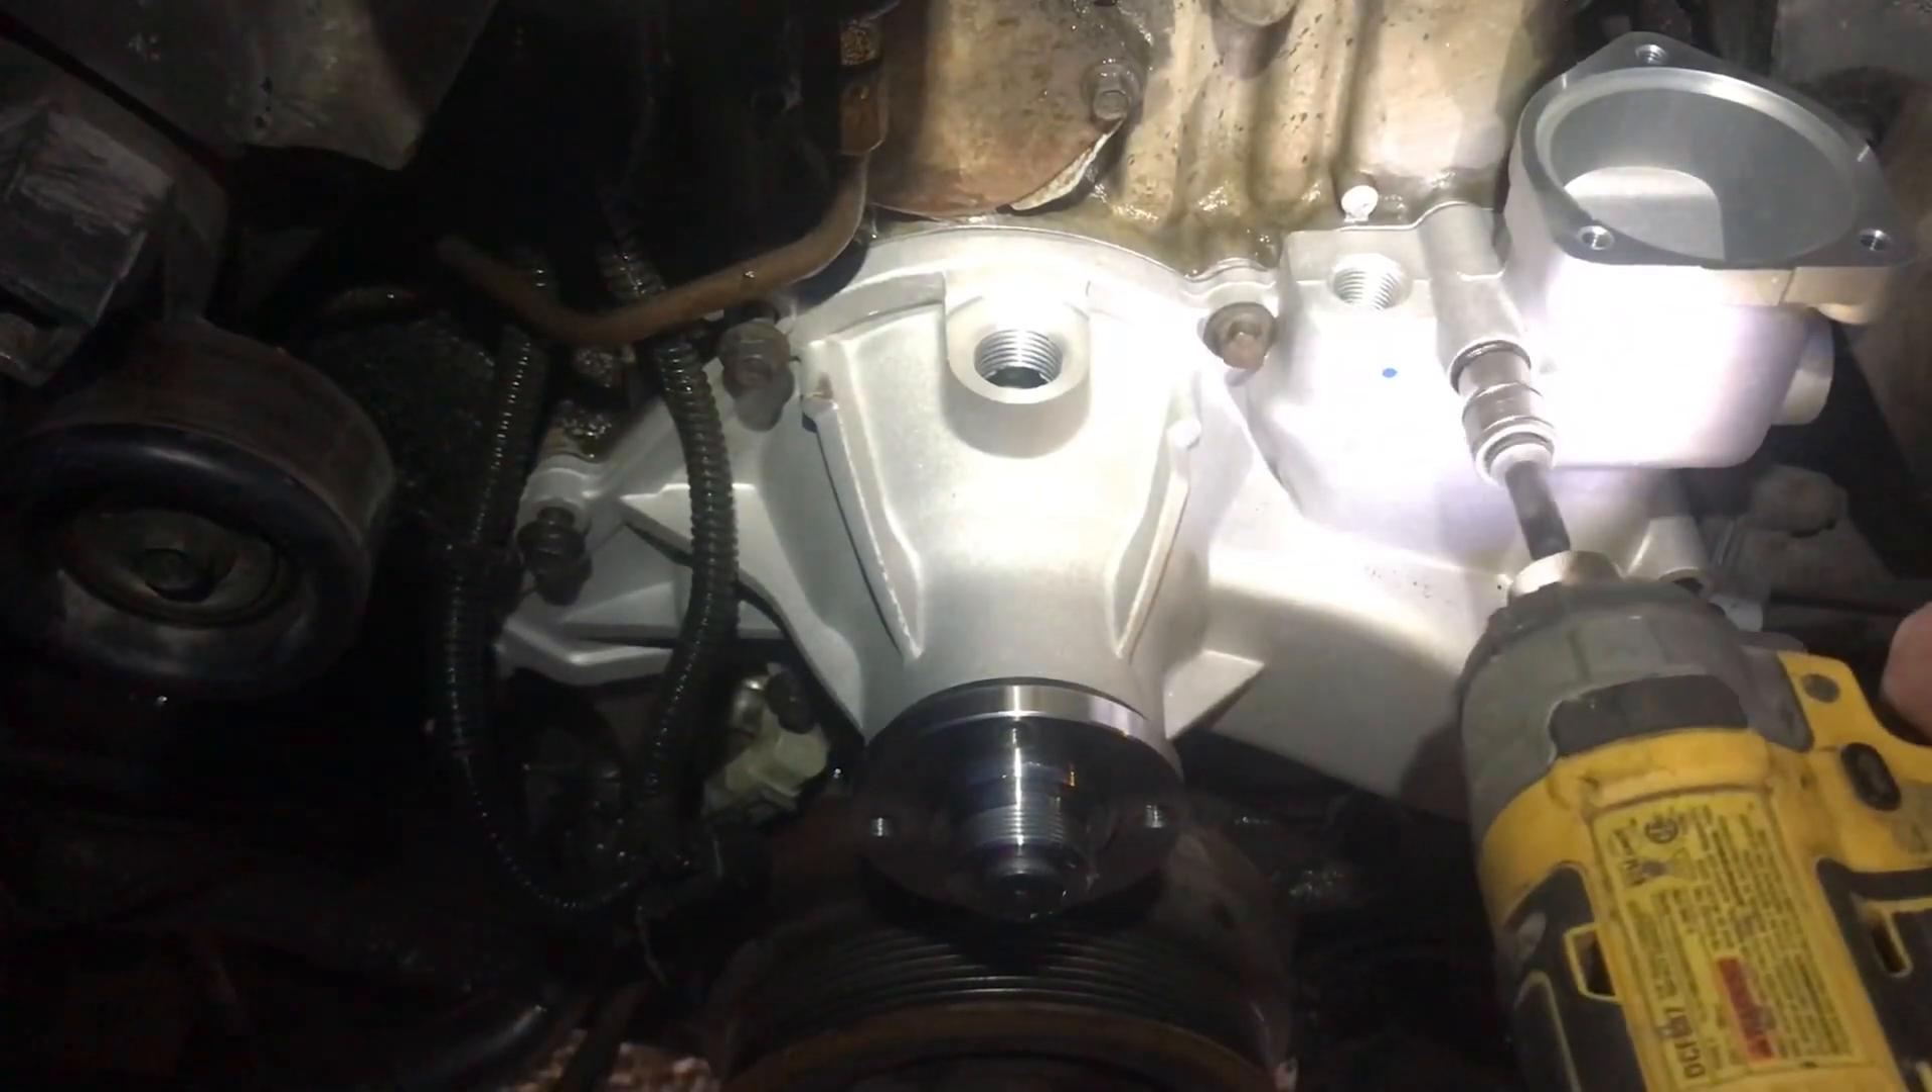But, I've just gone around now and put the pump back on. And just got all the bolts started.